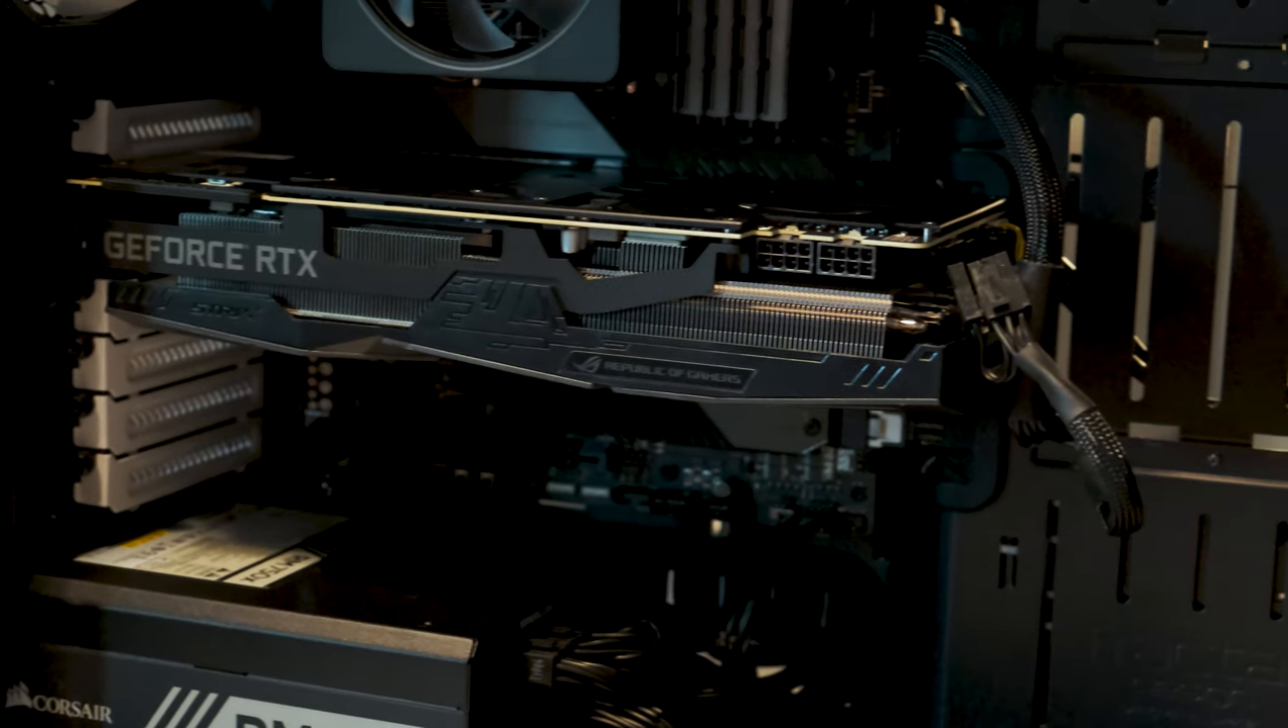Now the GPU is installed inside of the case.